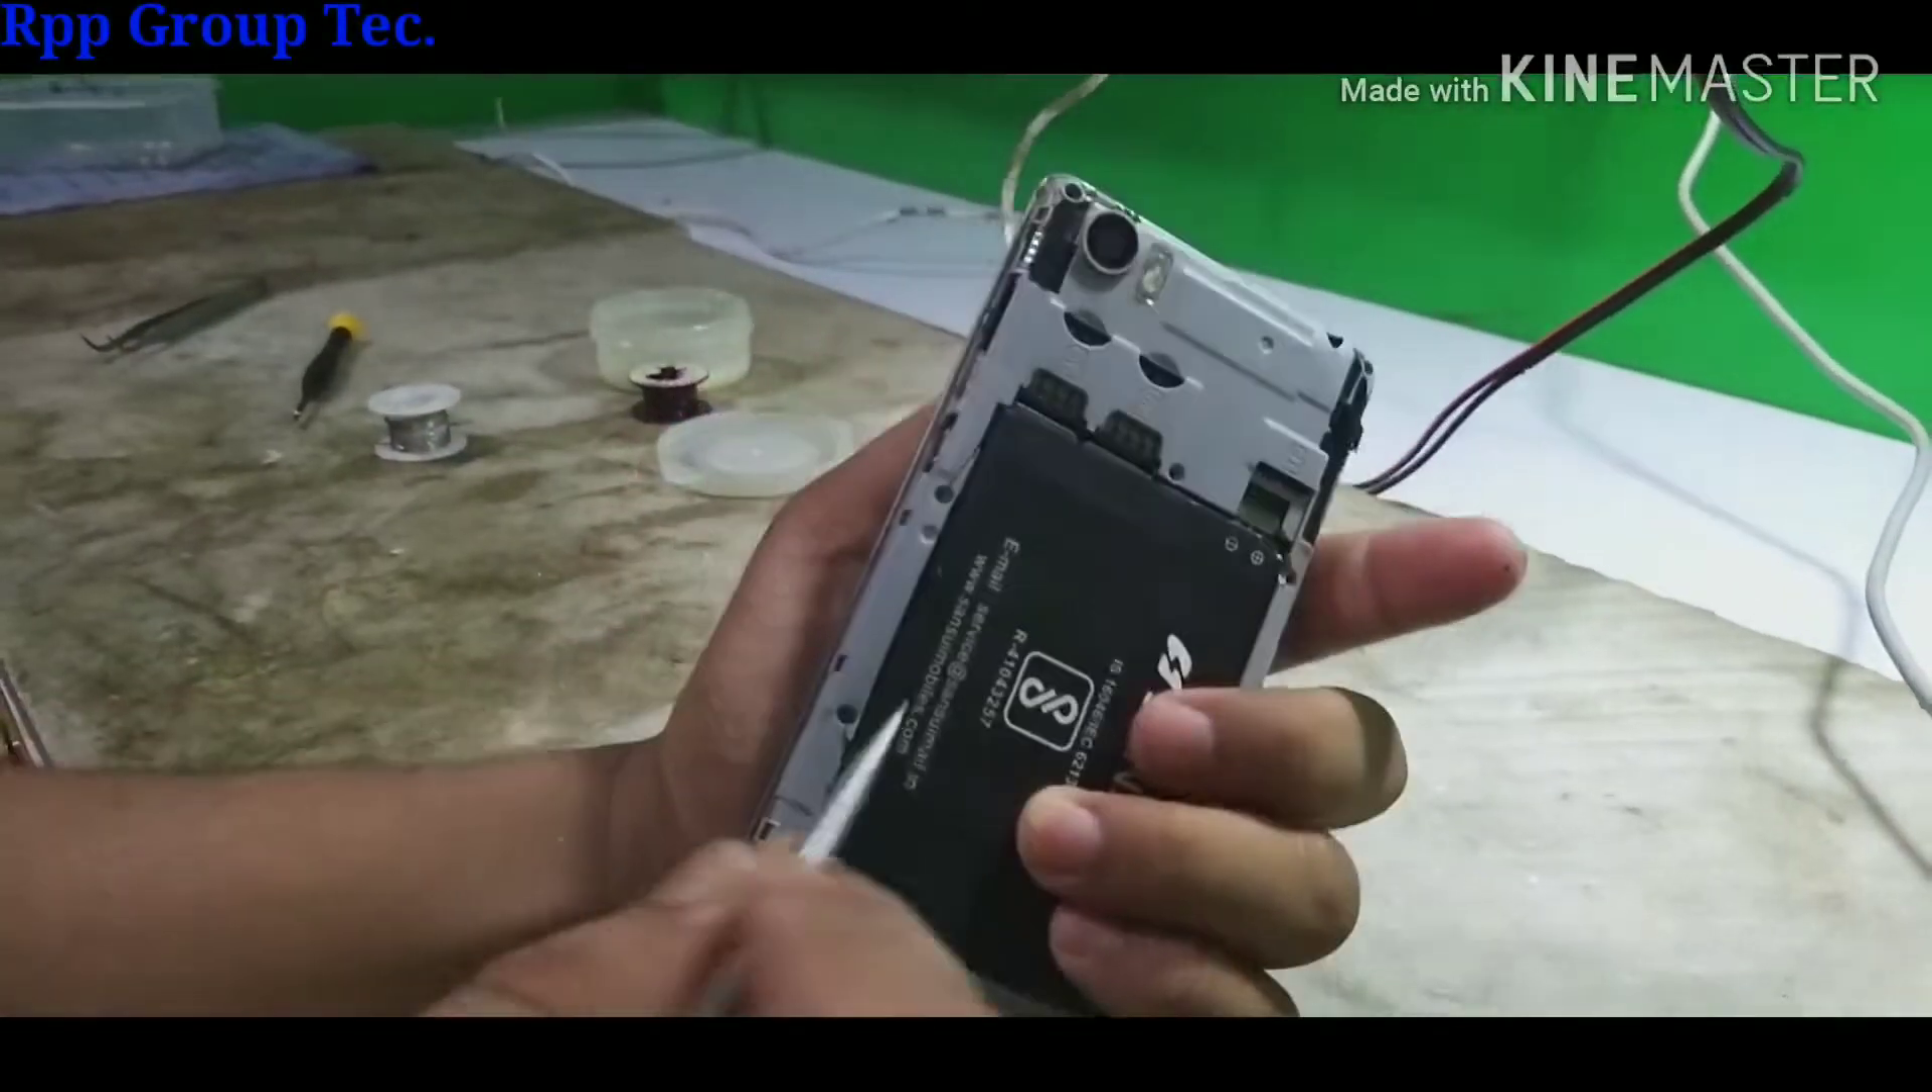देखिए हमारी इसमें बैटरी लगी हुई है बैटरी लगी हुई है।